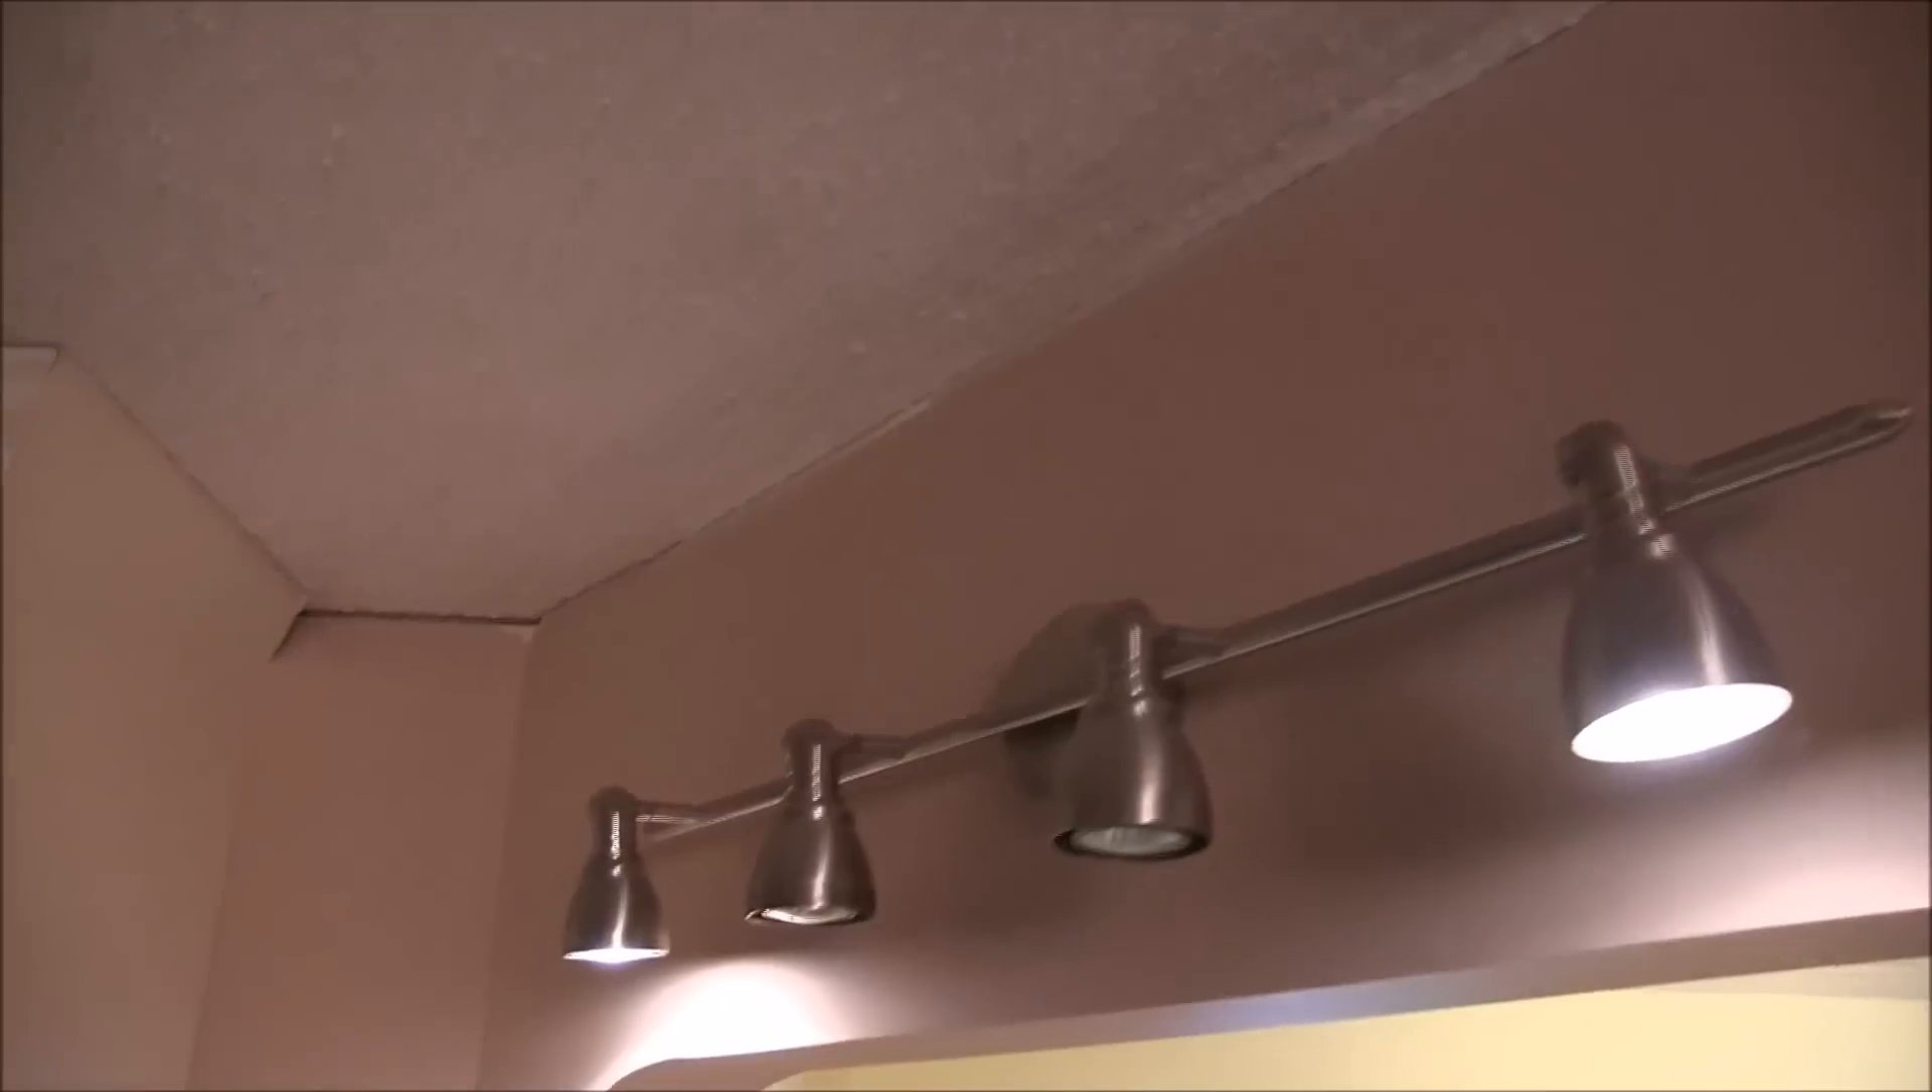Up here at the top, as you can see, I have no crown molding.